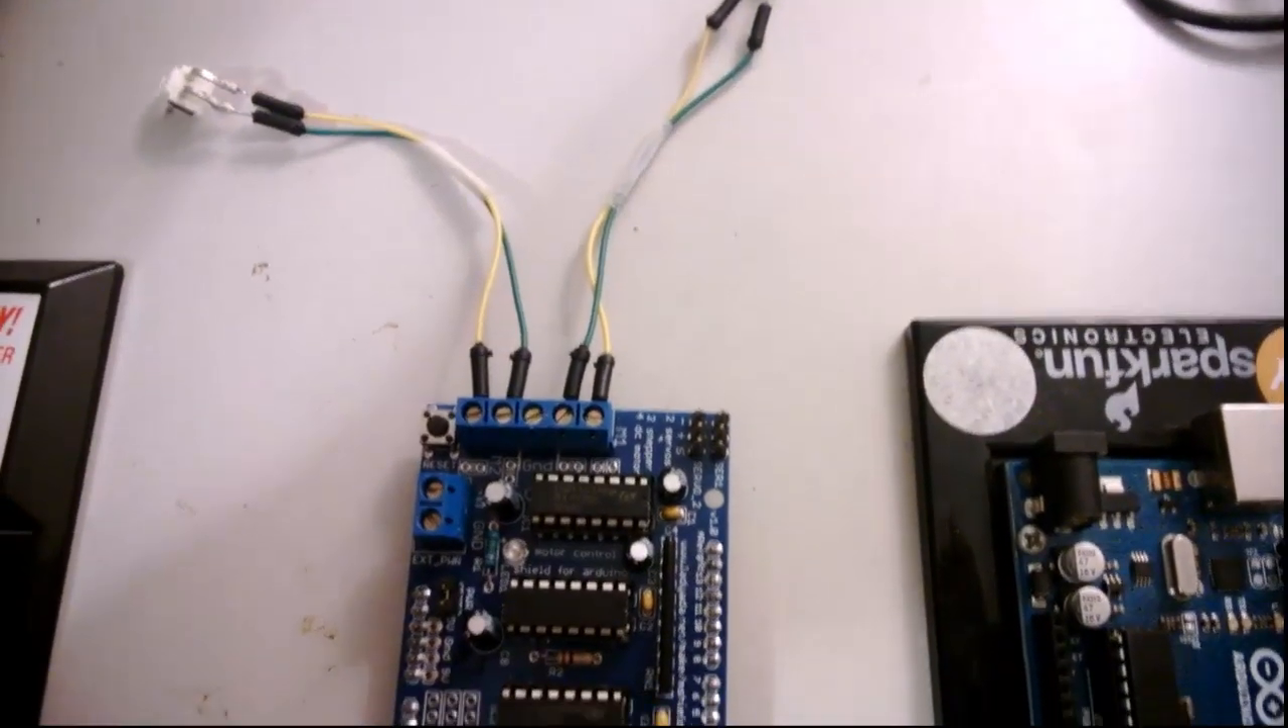And as you can see I have some wires already connected into it and I'll go over that in a few moments.